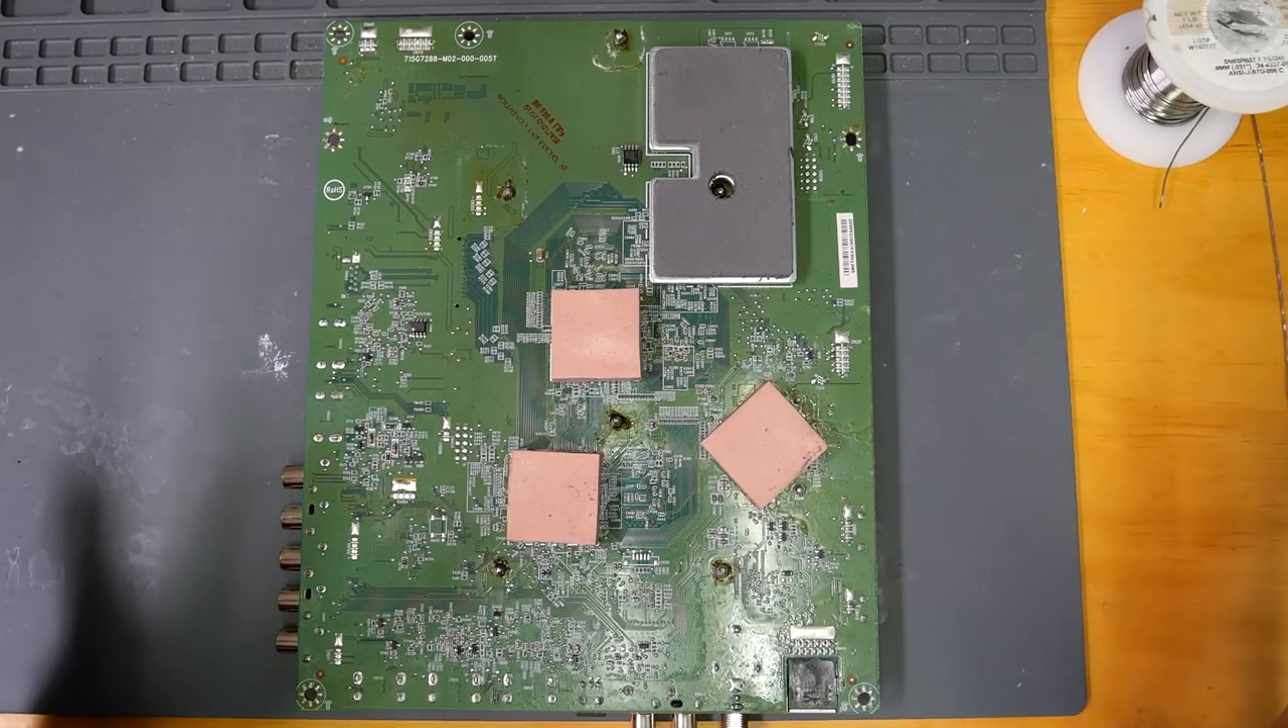I do find it hard to believe that a proper reflow could have been done with these pads not removed, especially because they do not look heat stressed in any way, shape, or form.